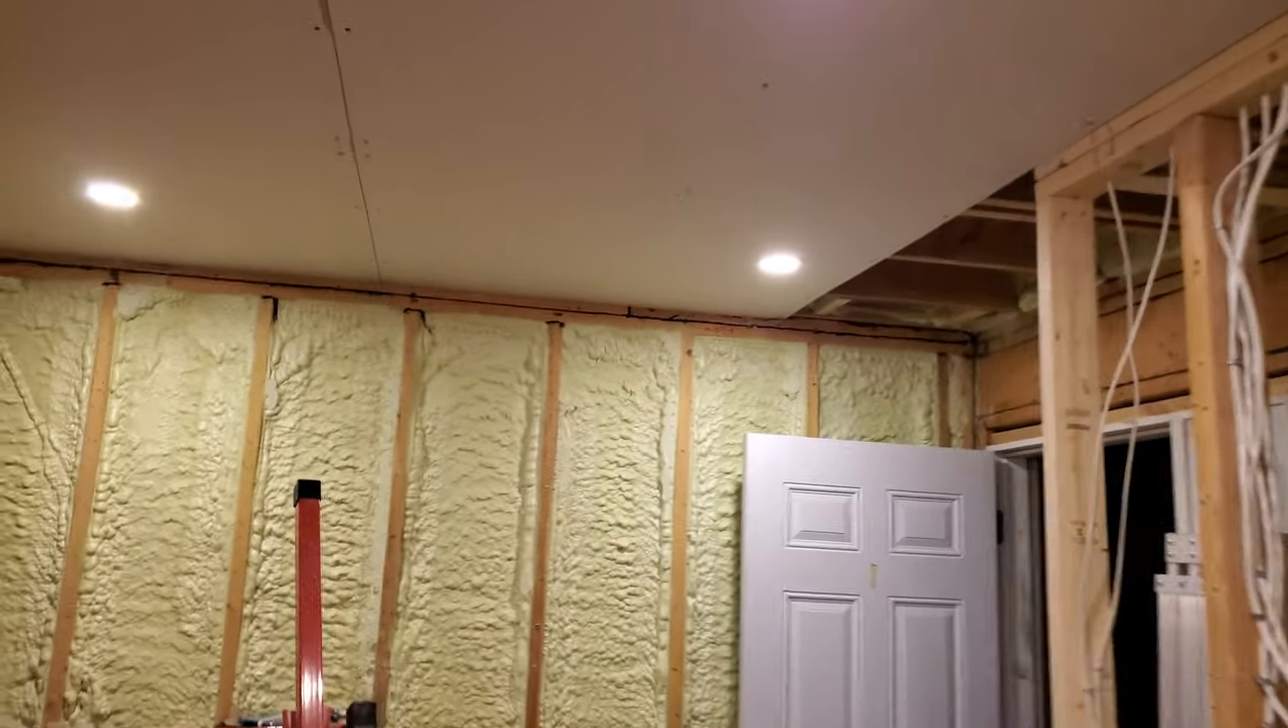I got some lights up.